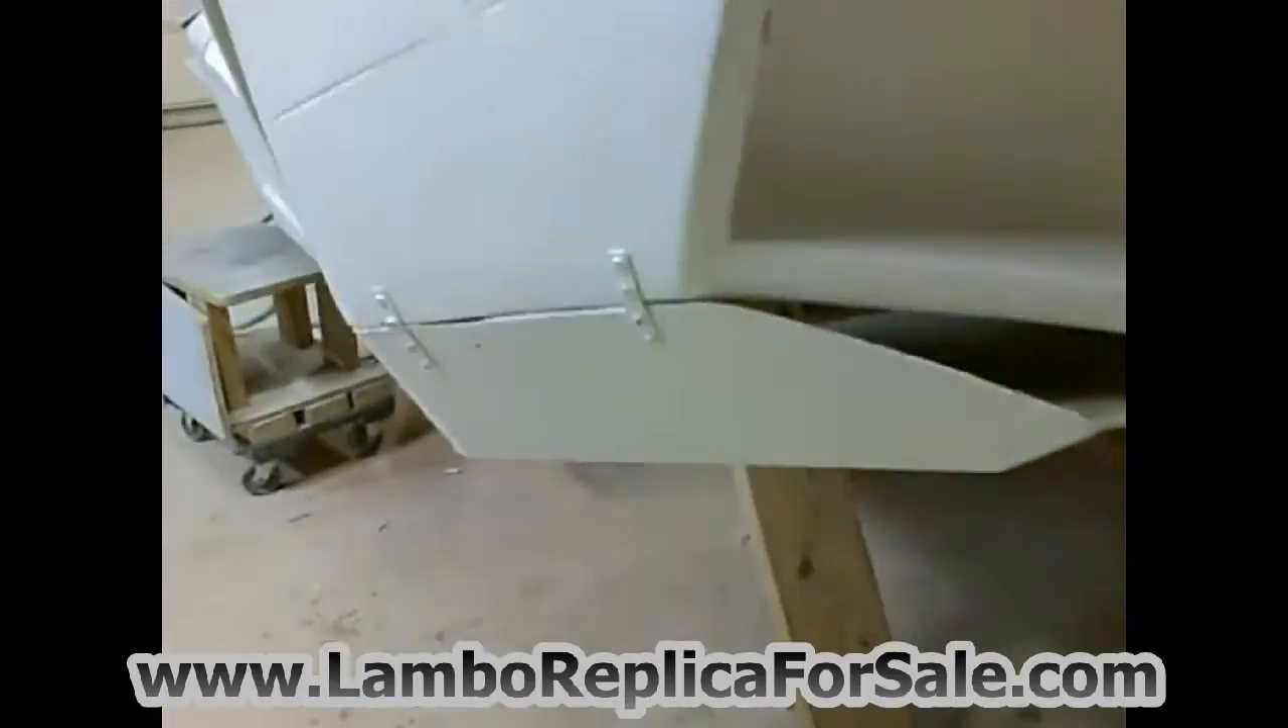The rear spoiler or rear bumper we just have it tacked in place.